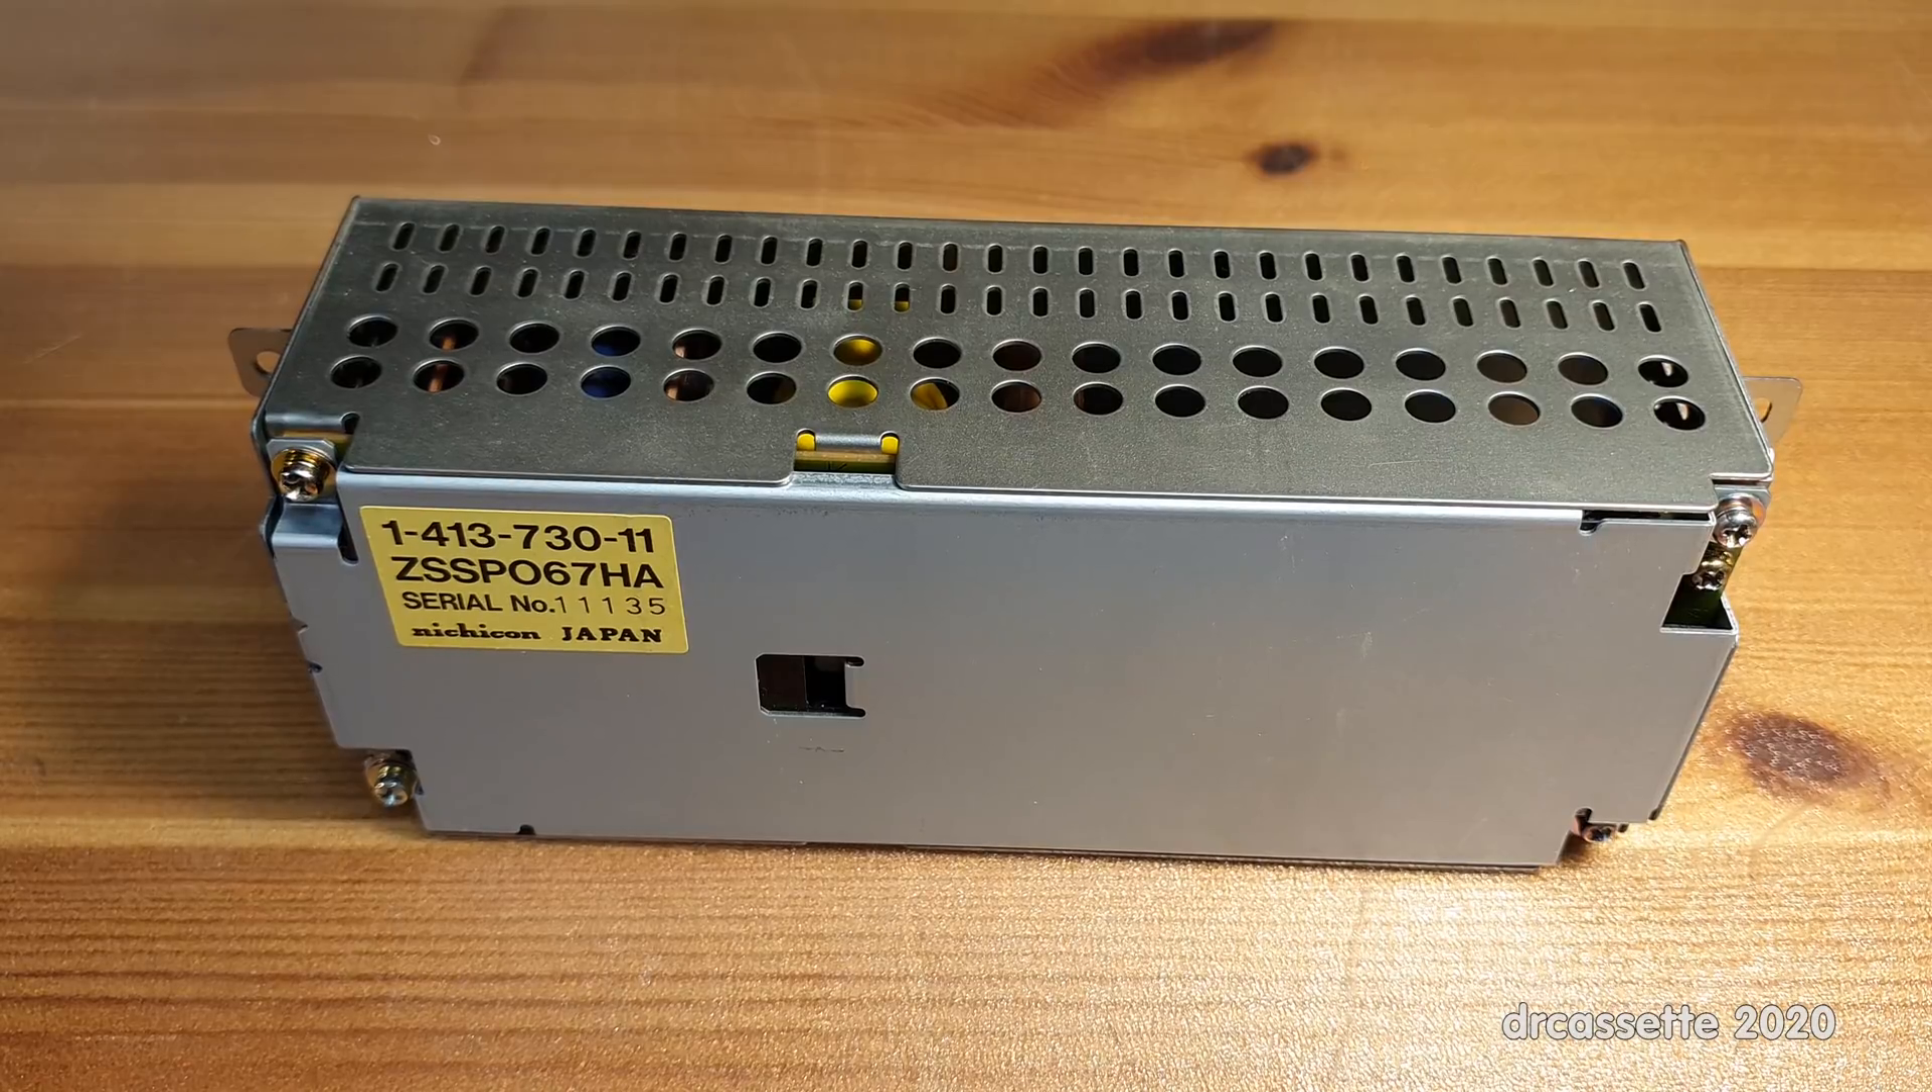The power brick has been reassembled.